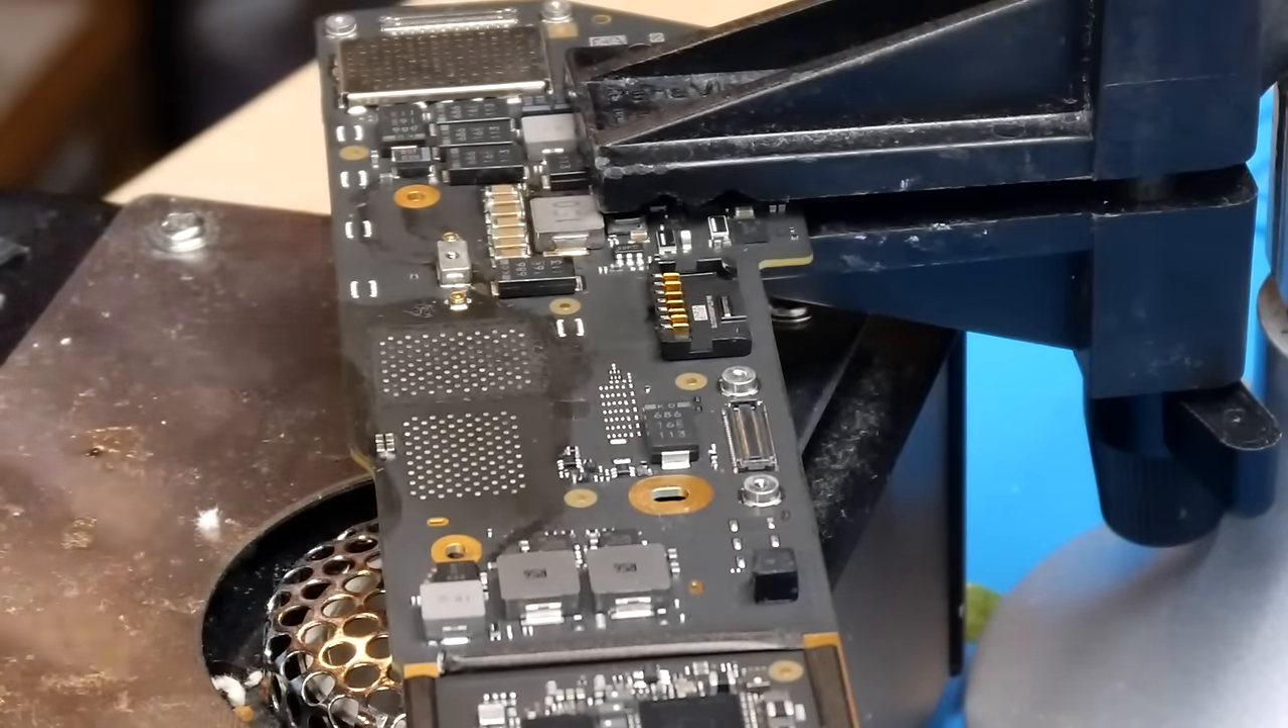Uh, you can see, uh, we've got the NAND pads here. So, uh, all we need to do now is simply apply some flux to these pads, uh, place and align the chips and then just solder them on.